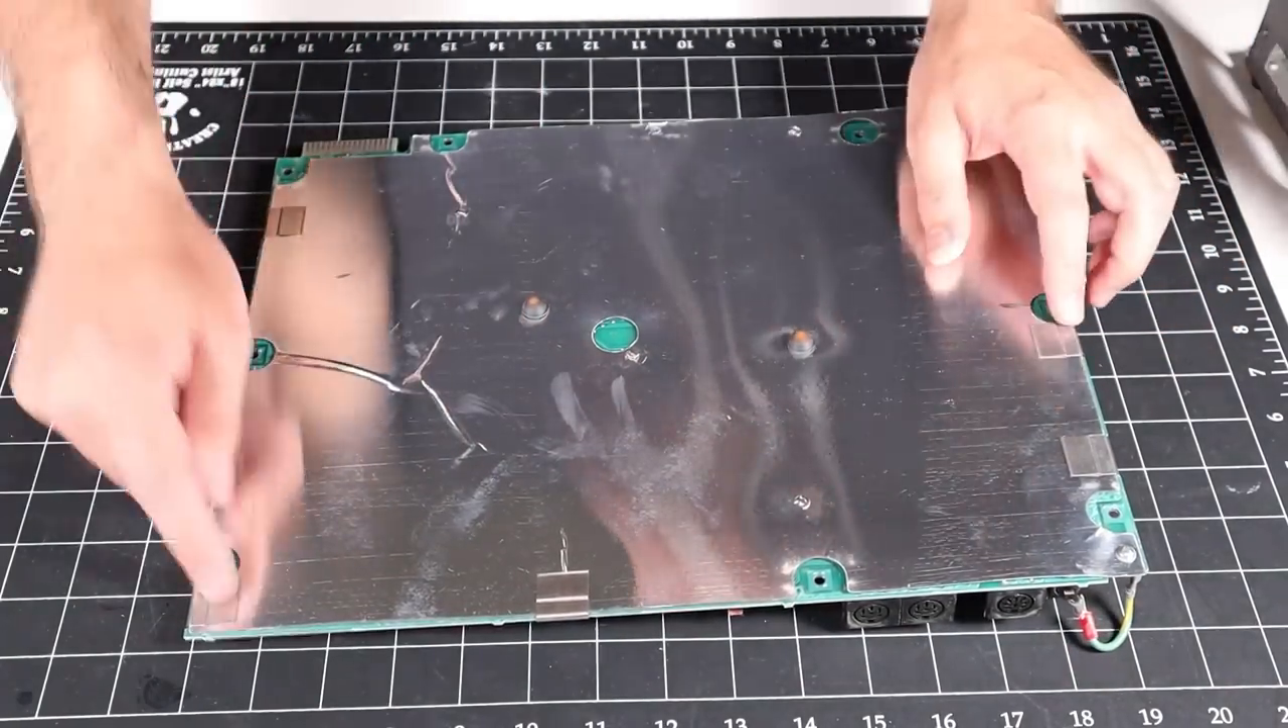All right, here we go. We've got the motherboard out. There is one last thing that we need to do here, and that is to remove this RF shield.